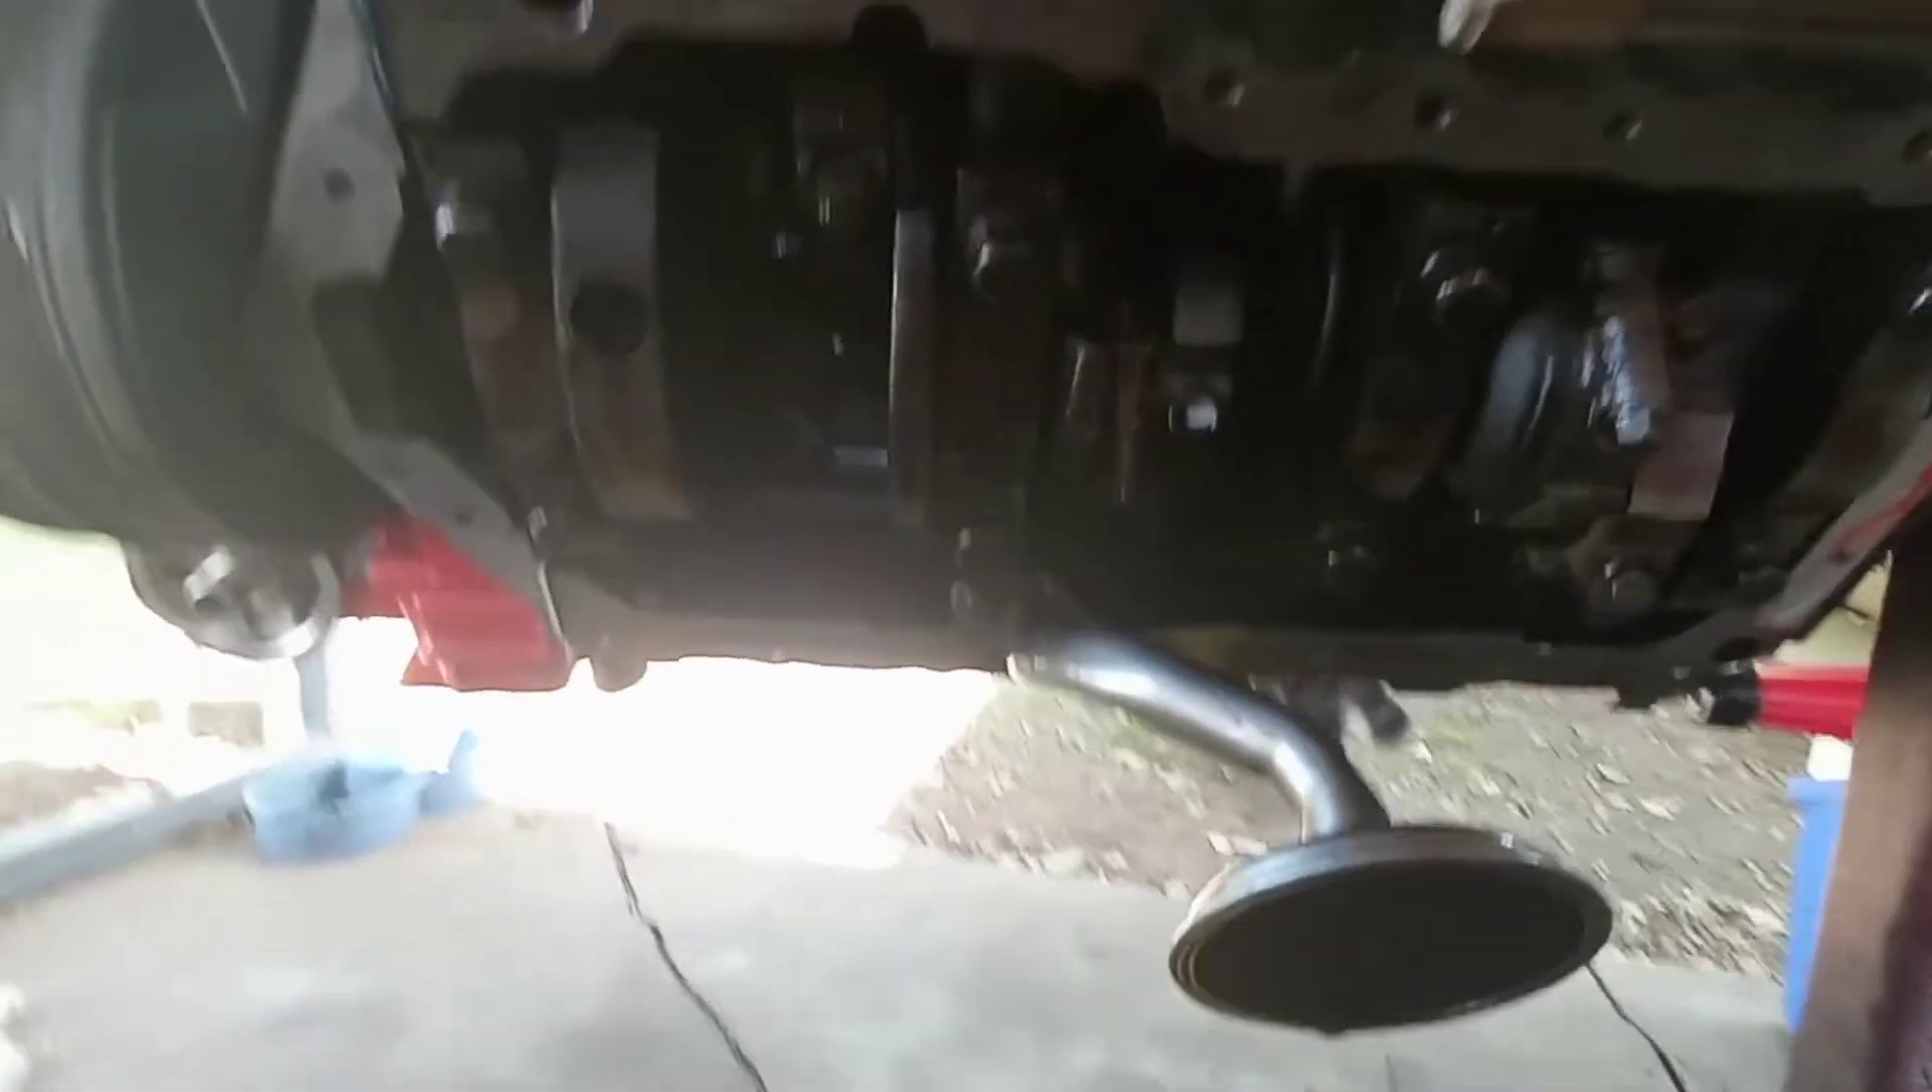I still got to pull this pickup tube and And uh Get this thing together.